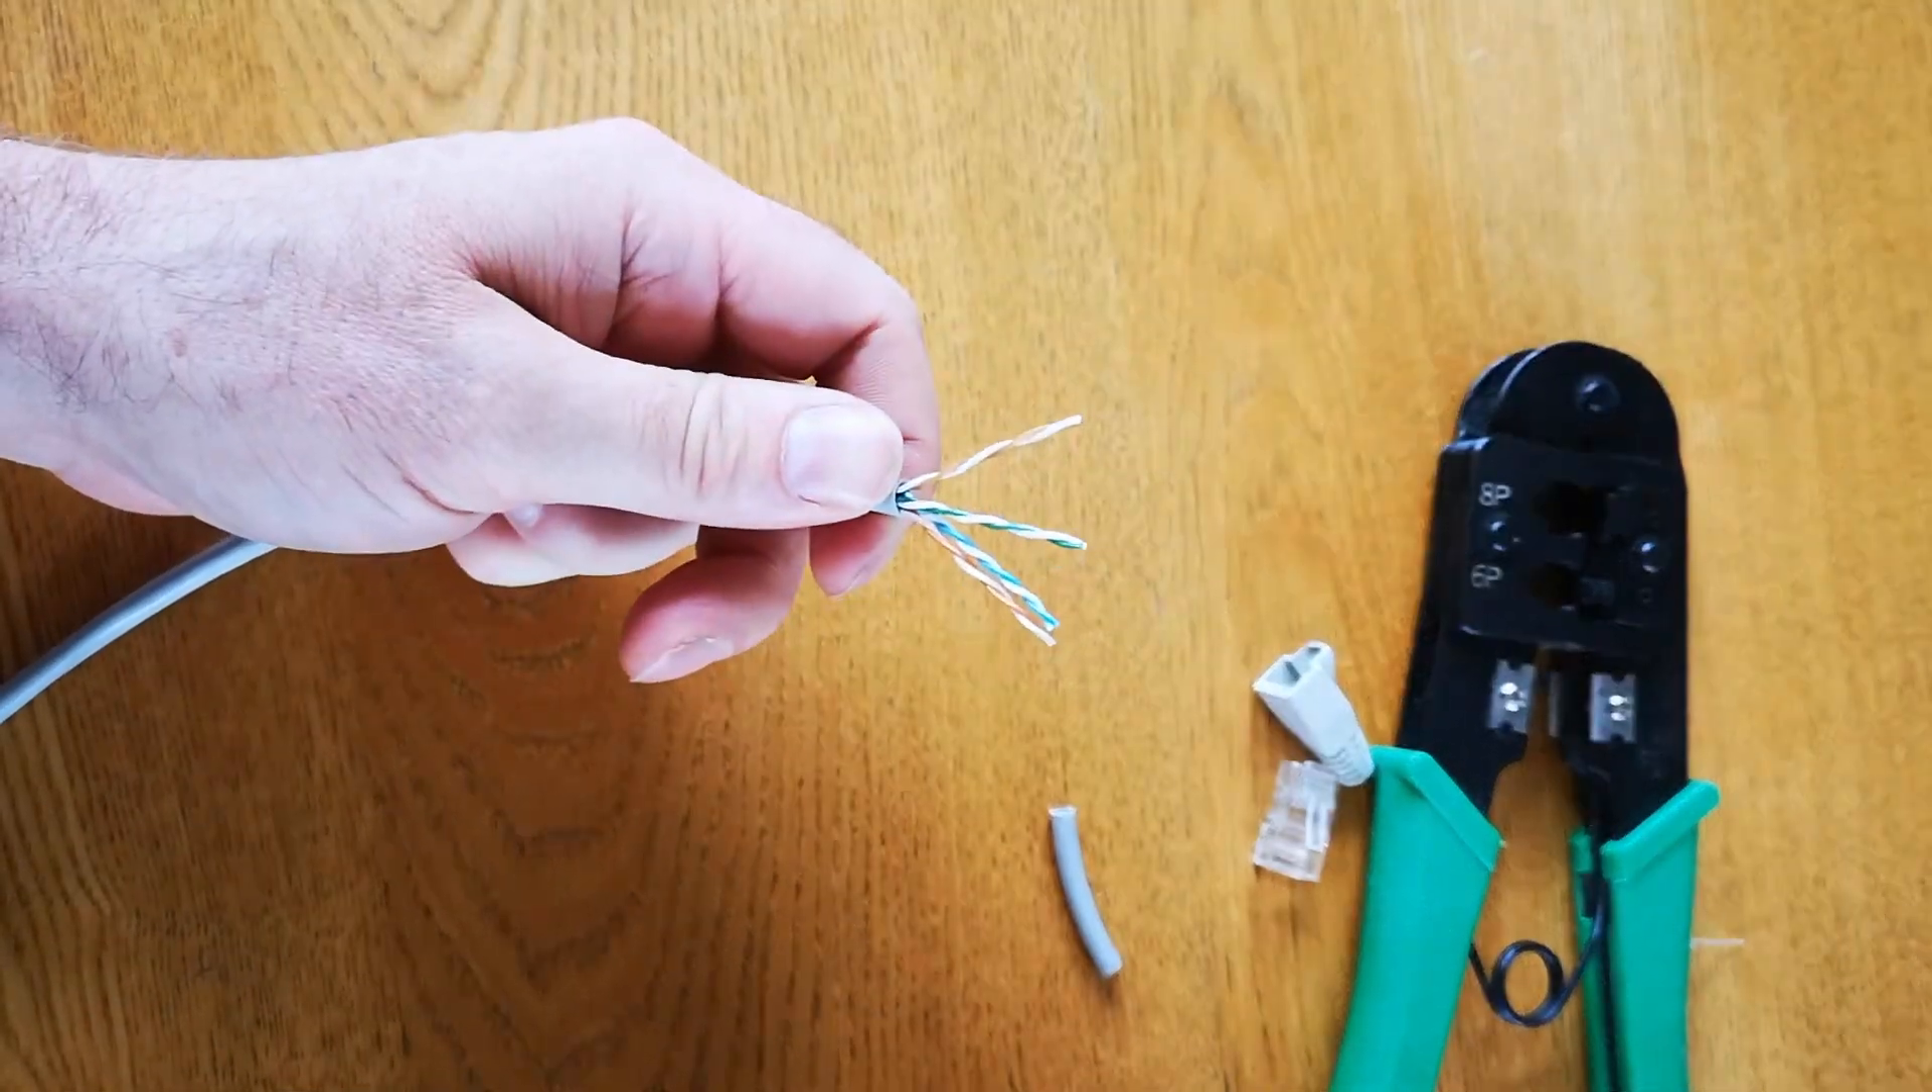Now the first thing to do is not to forget putting on the strain relief, which I should have done already.